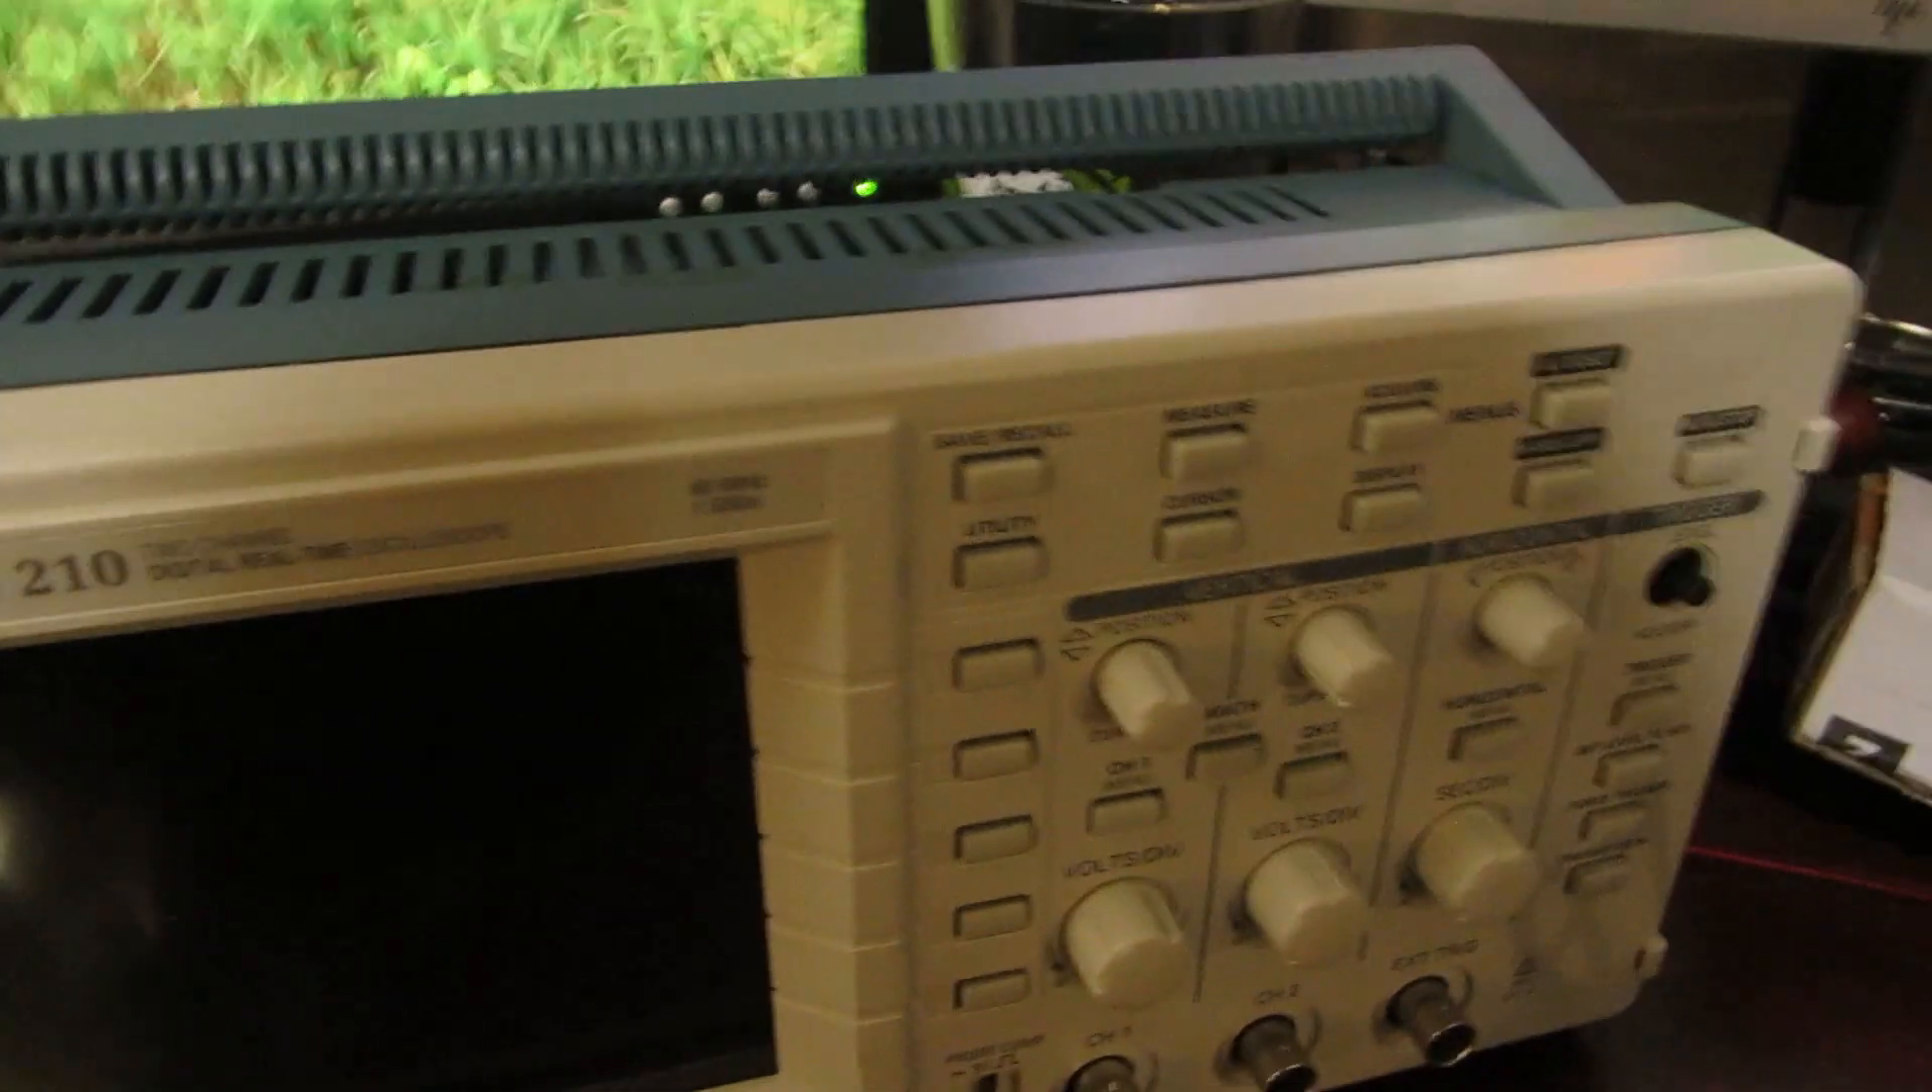The scope is completely reassembled. The only thing I'm missing now is this little knob here.